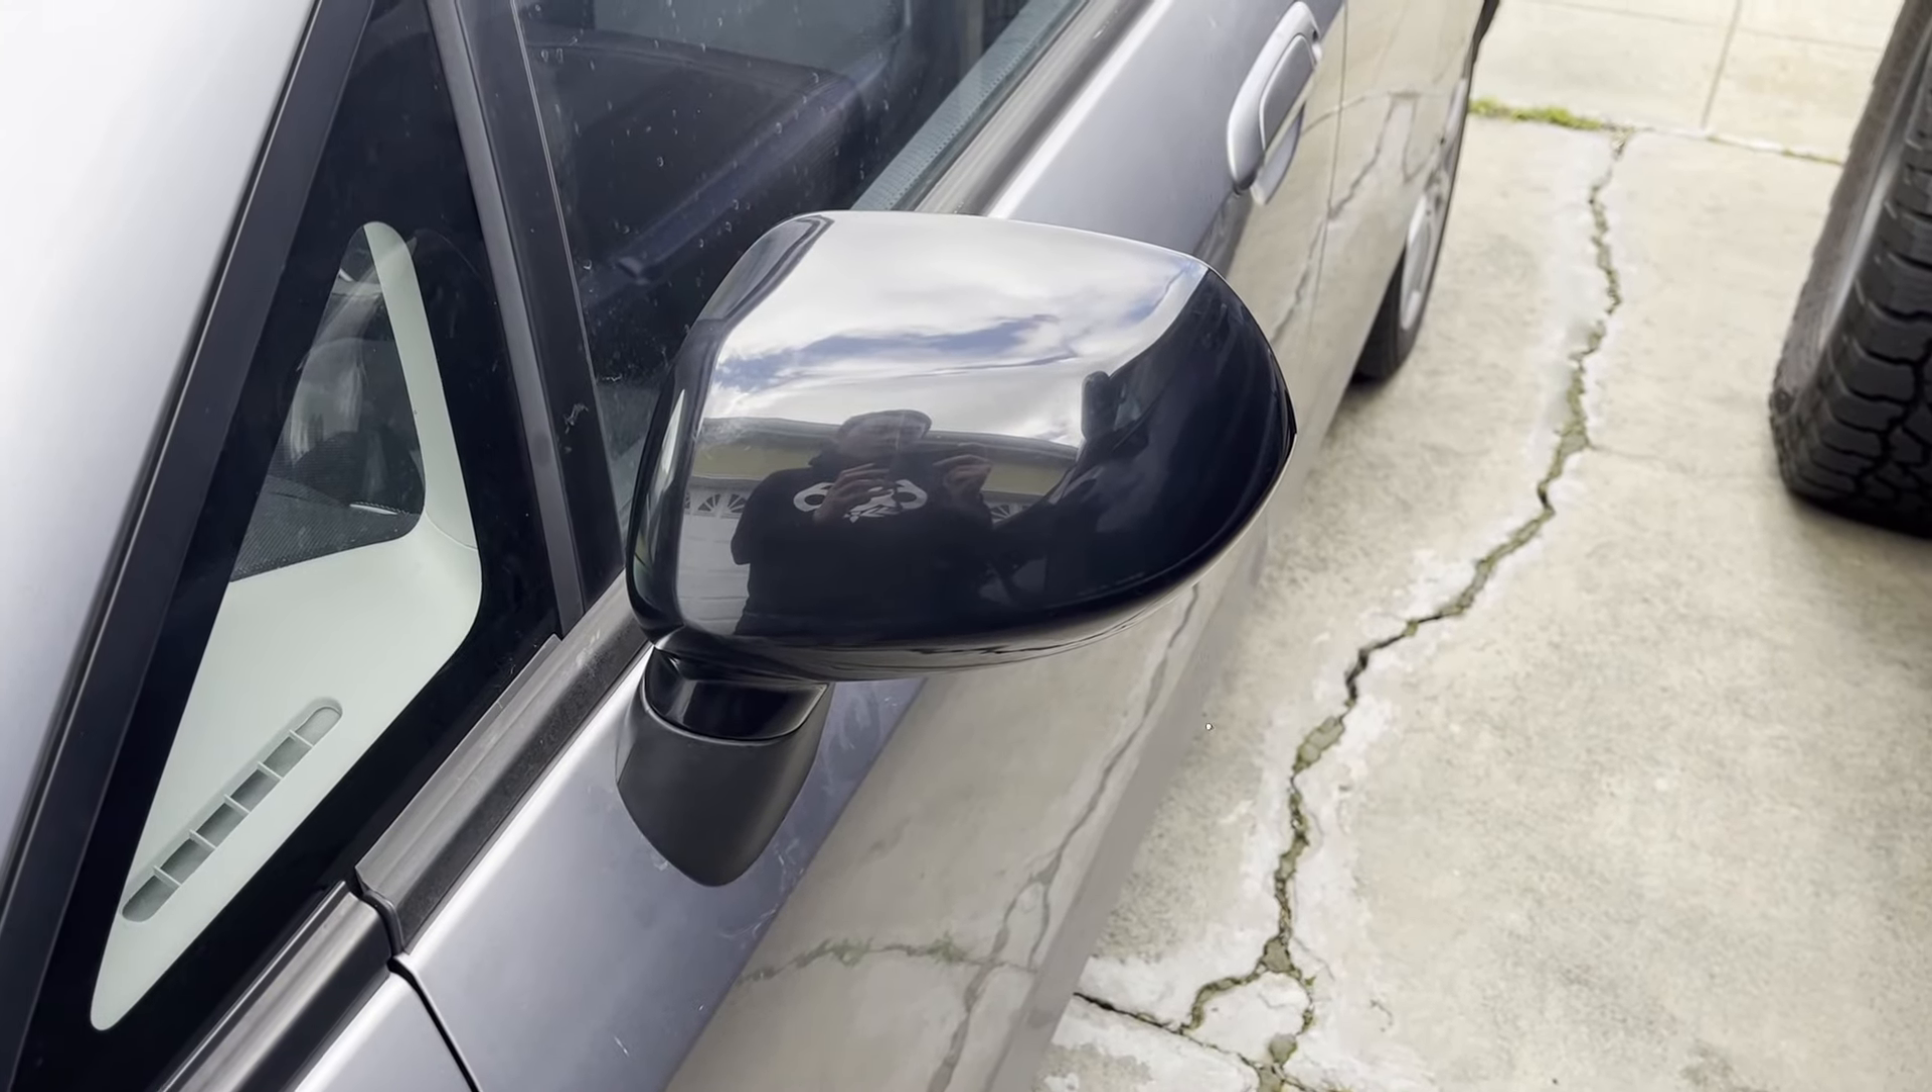That's the new mirror installed.